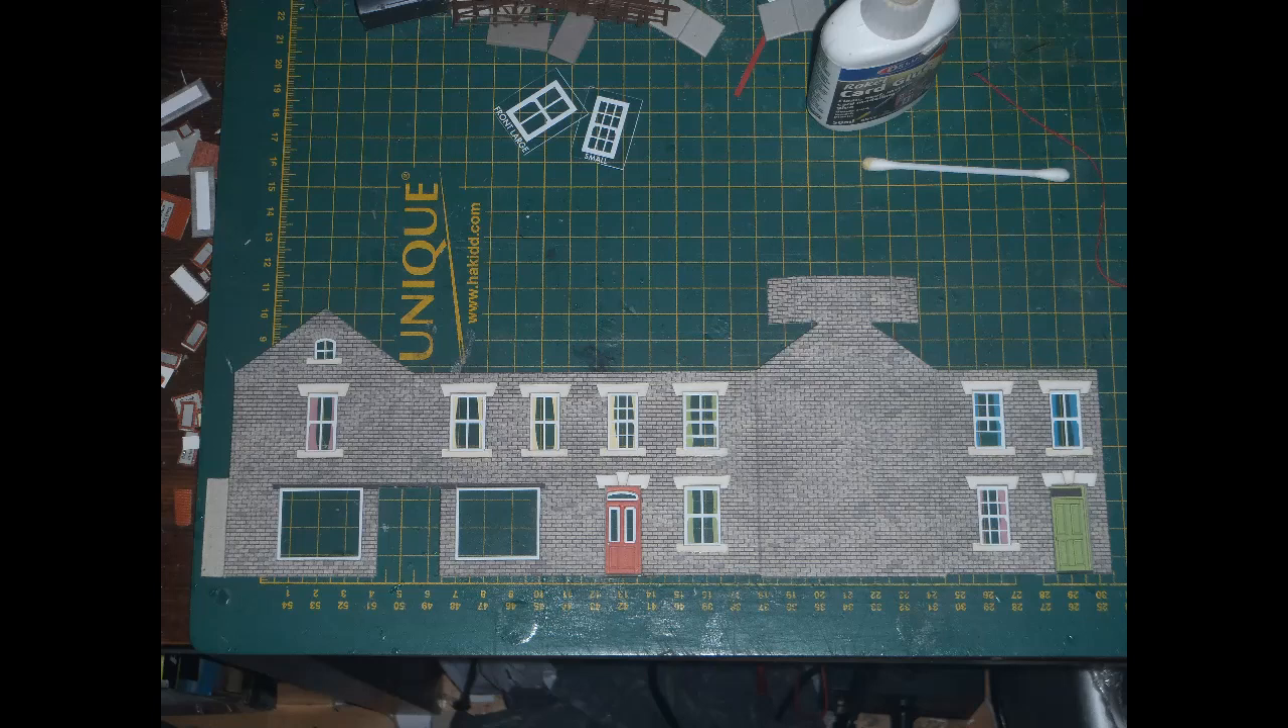Then I glued on all of the curtains, and here is the main wall with its windows and doors finished.